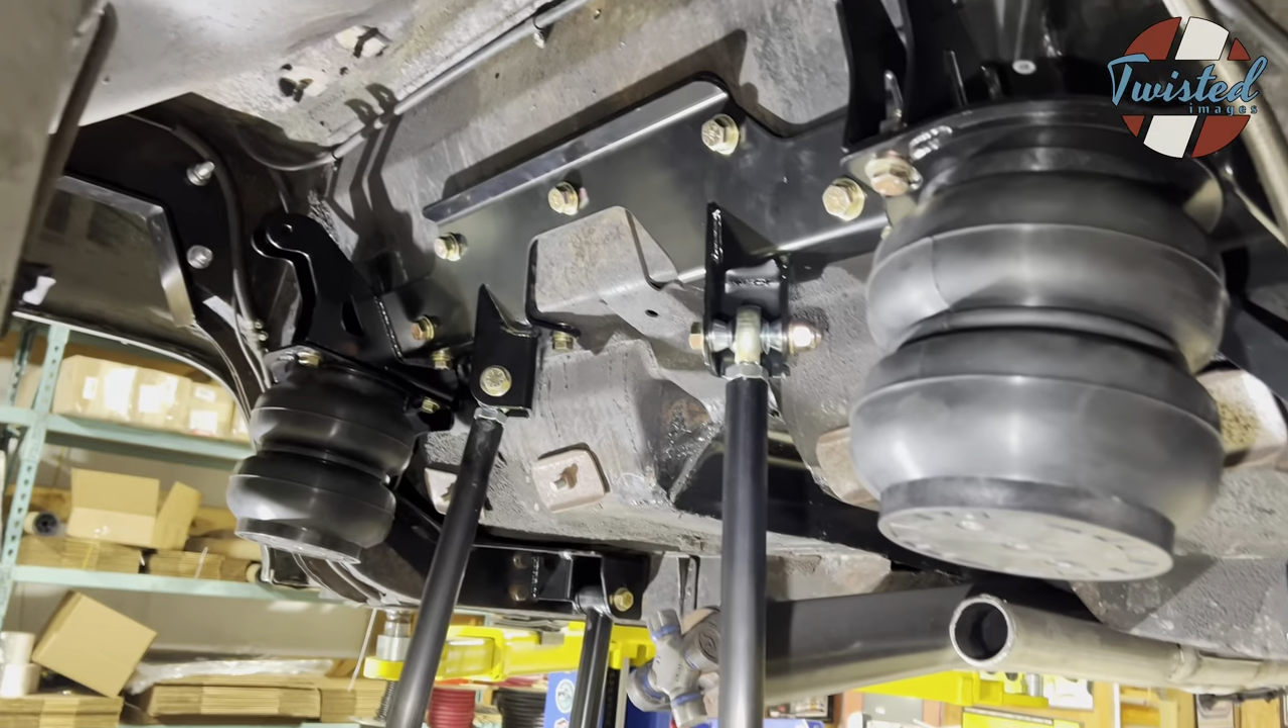We've got everything cinched down, got the bags mounted, got the upper and lower bars in position.